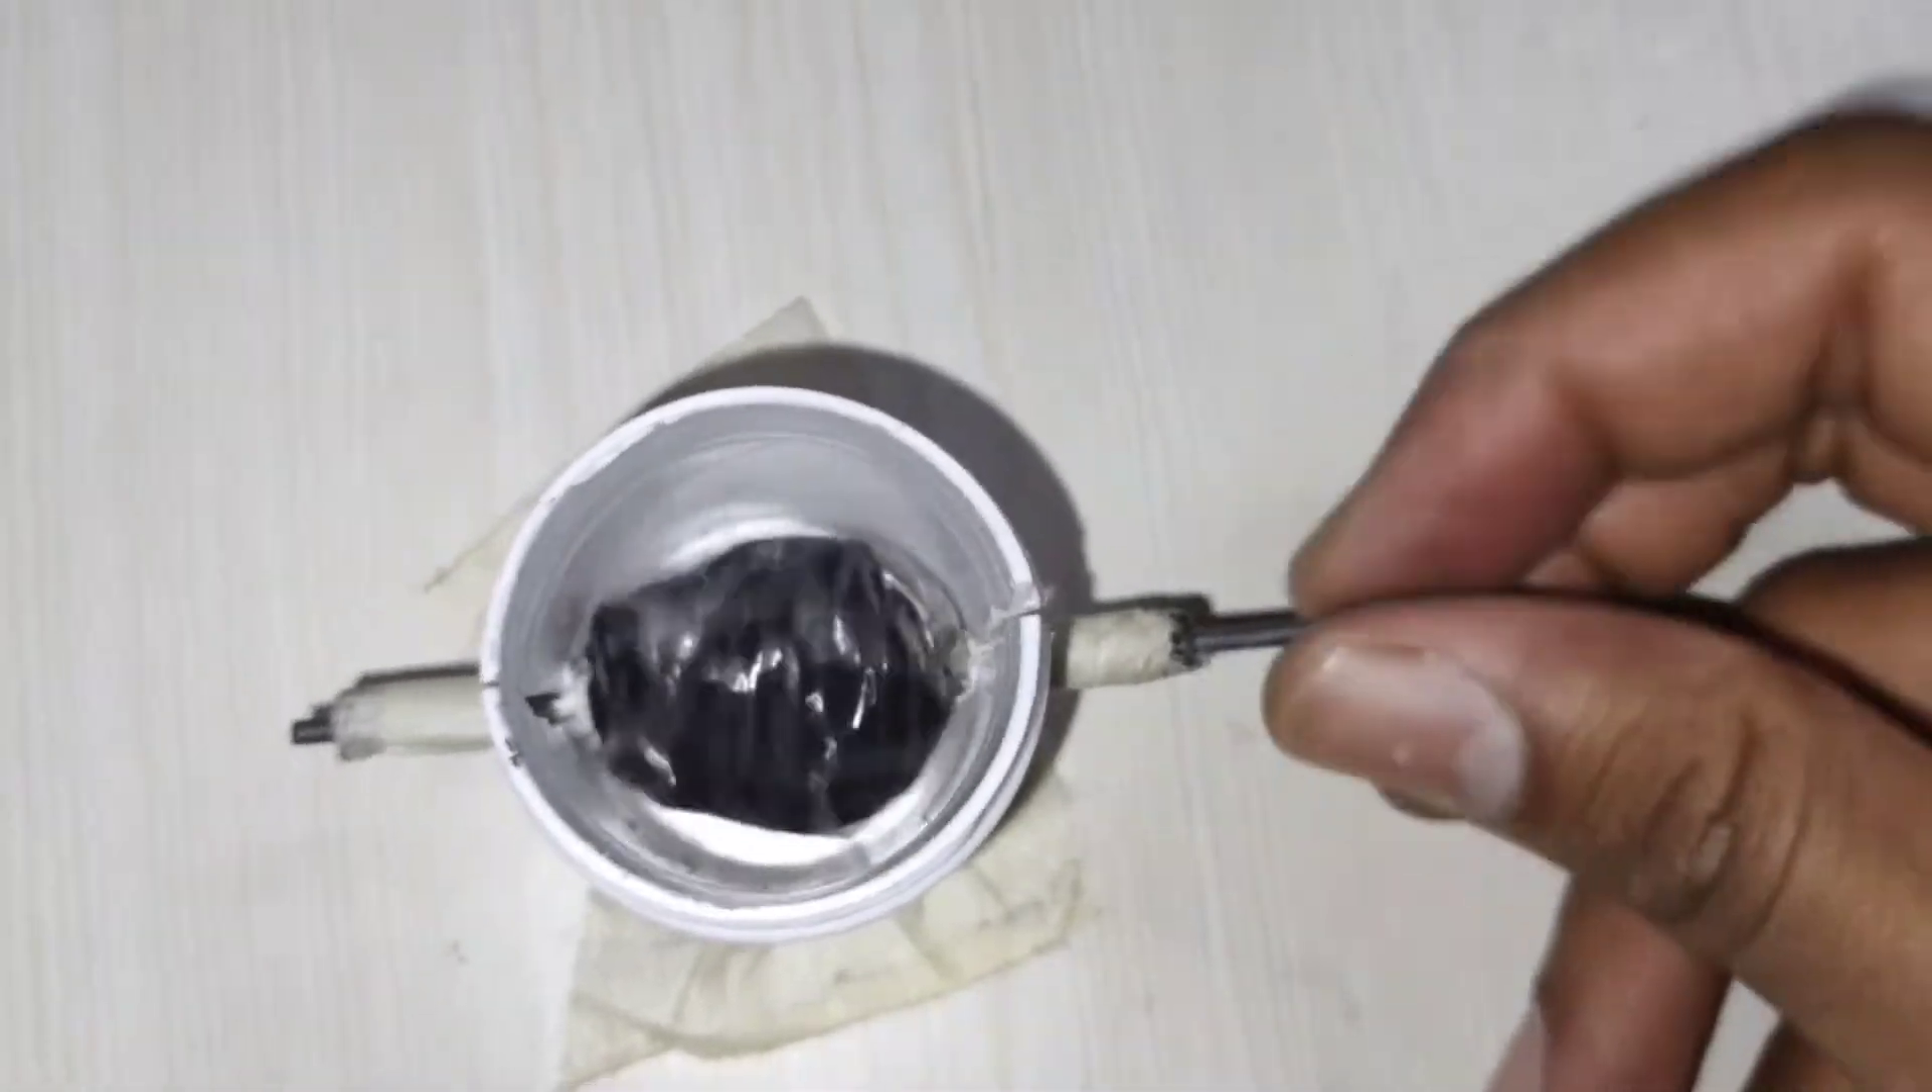यहां पर मैंने रोटर को डिबे के अंदर फिट कर दिया है यह बिलकुल आसानी से रोटेट हो पा रहा है।